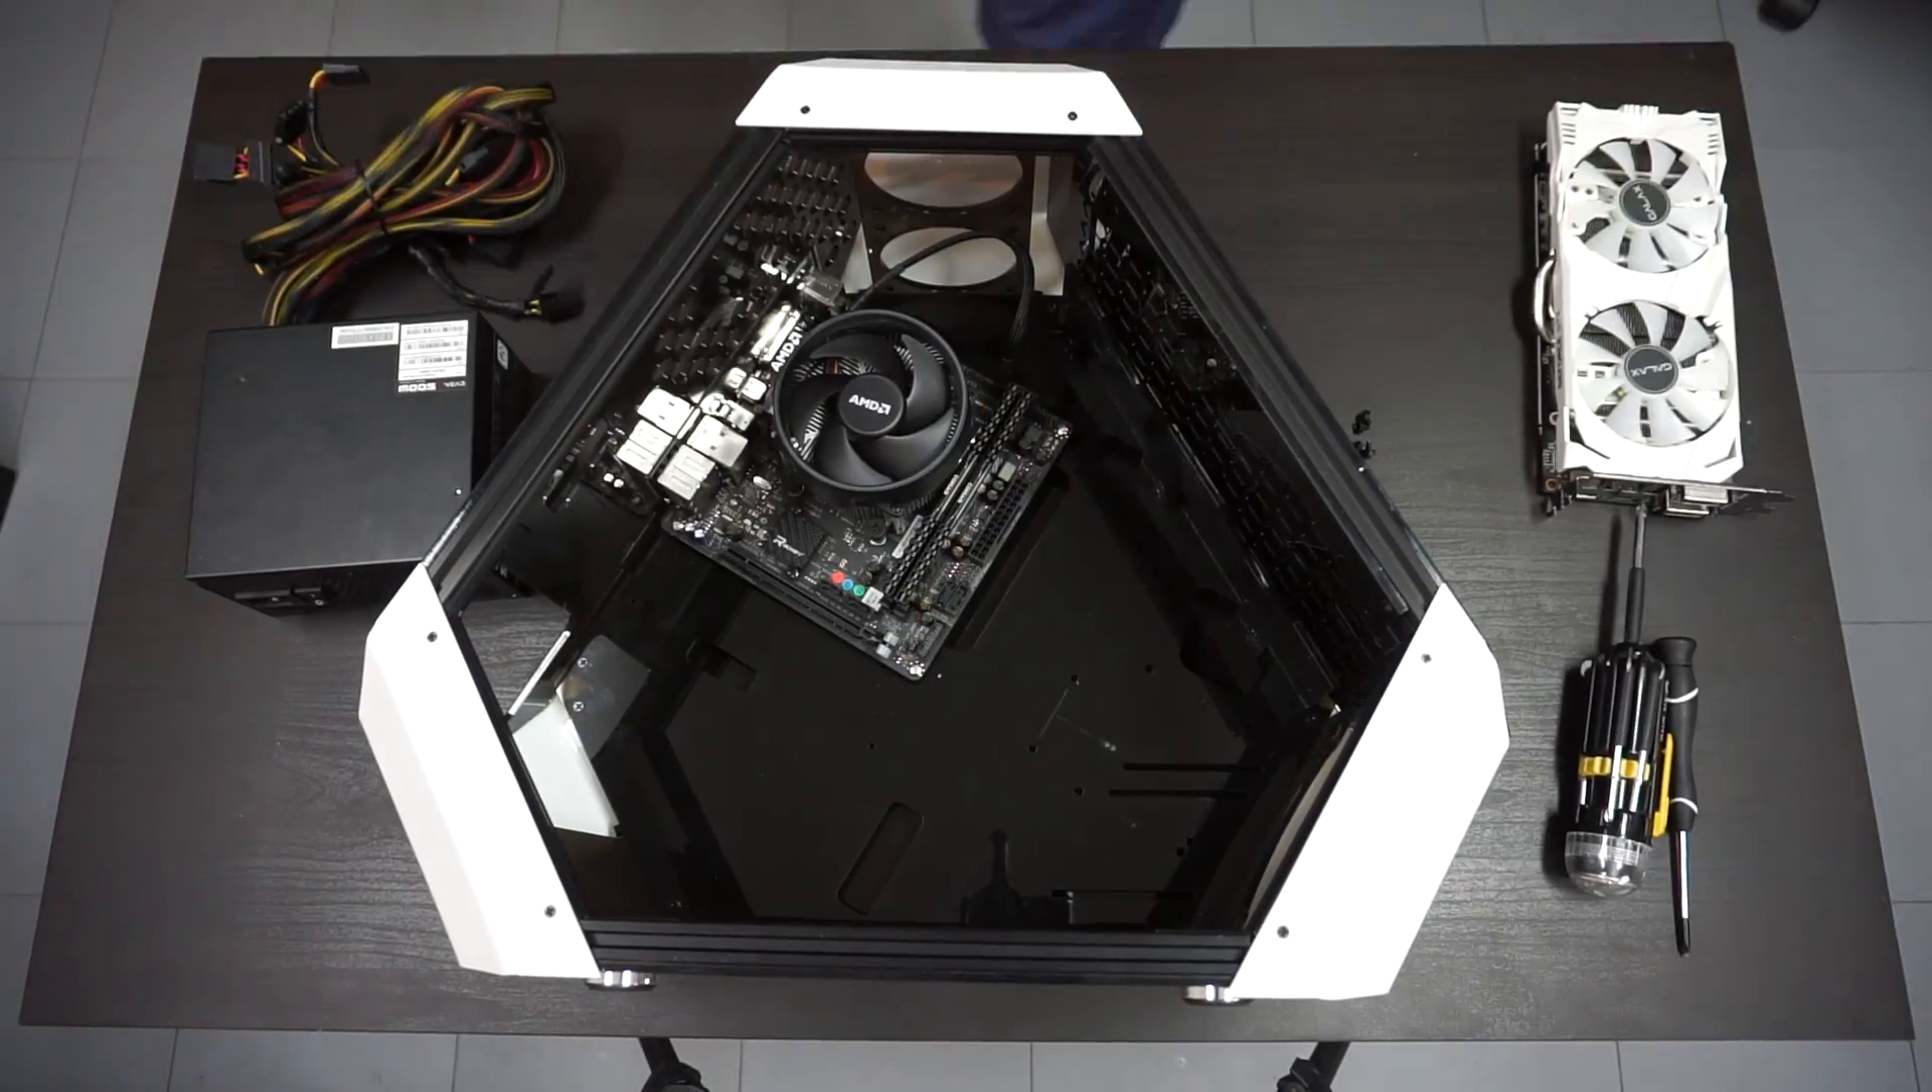So we've got the motherboard in there now.